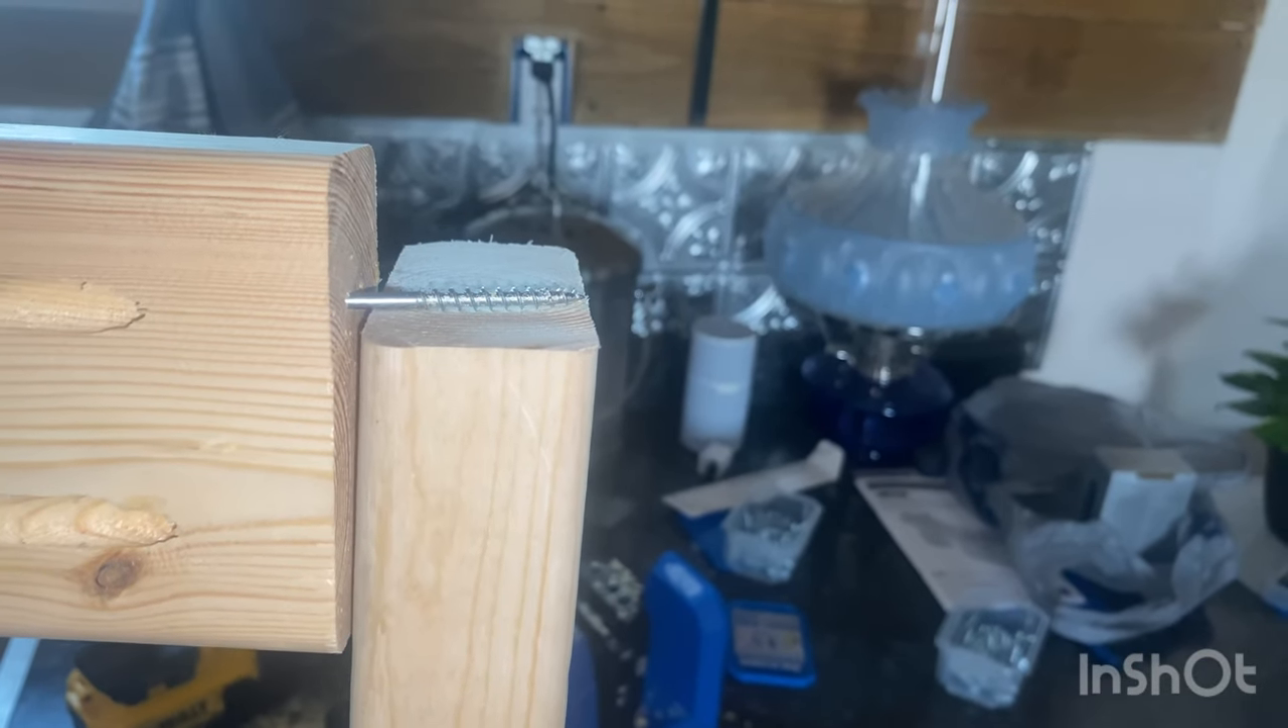That screw's a little too long. You can see where it sticks out past the end of the board.